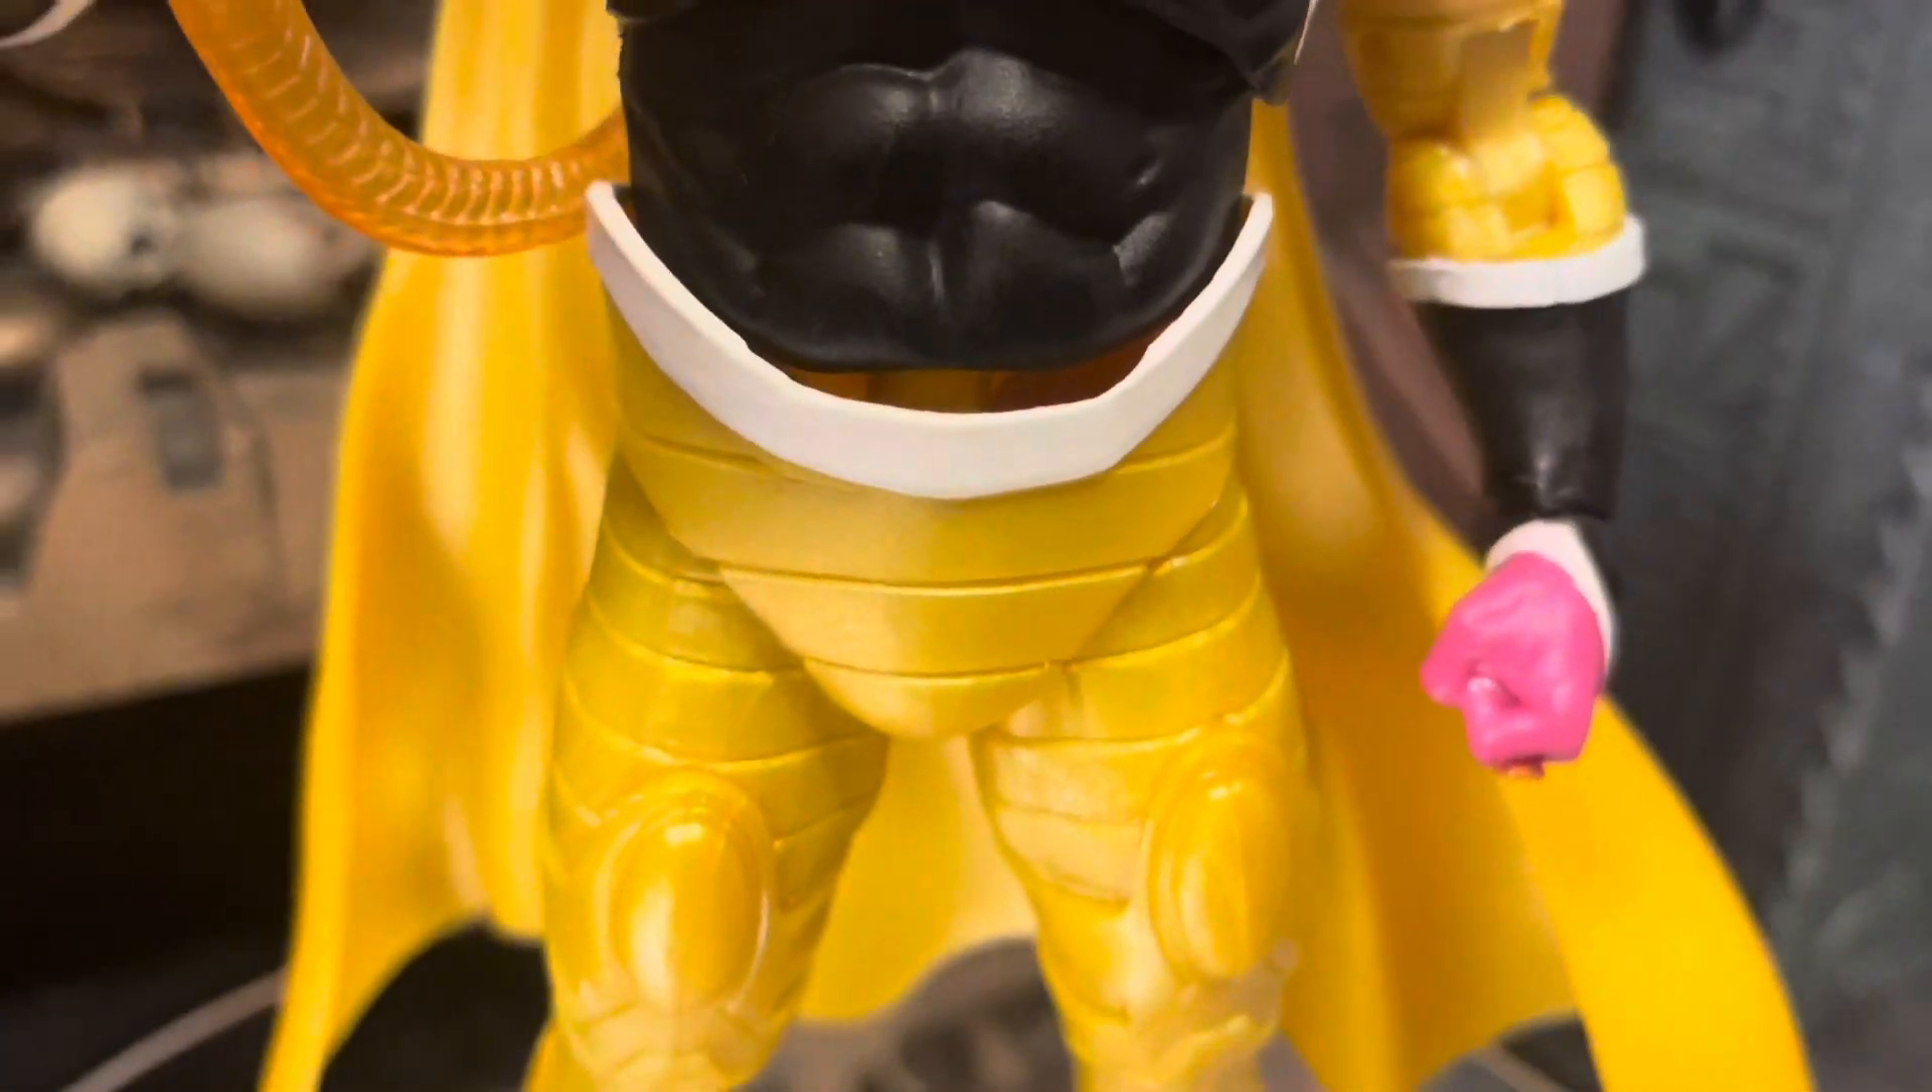So you can see there is a little gap there in his ribs or in his abdomen joint.